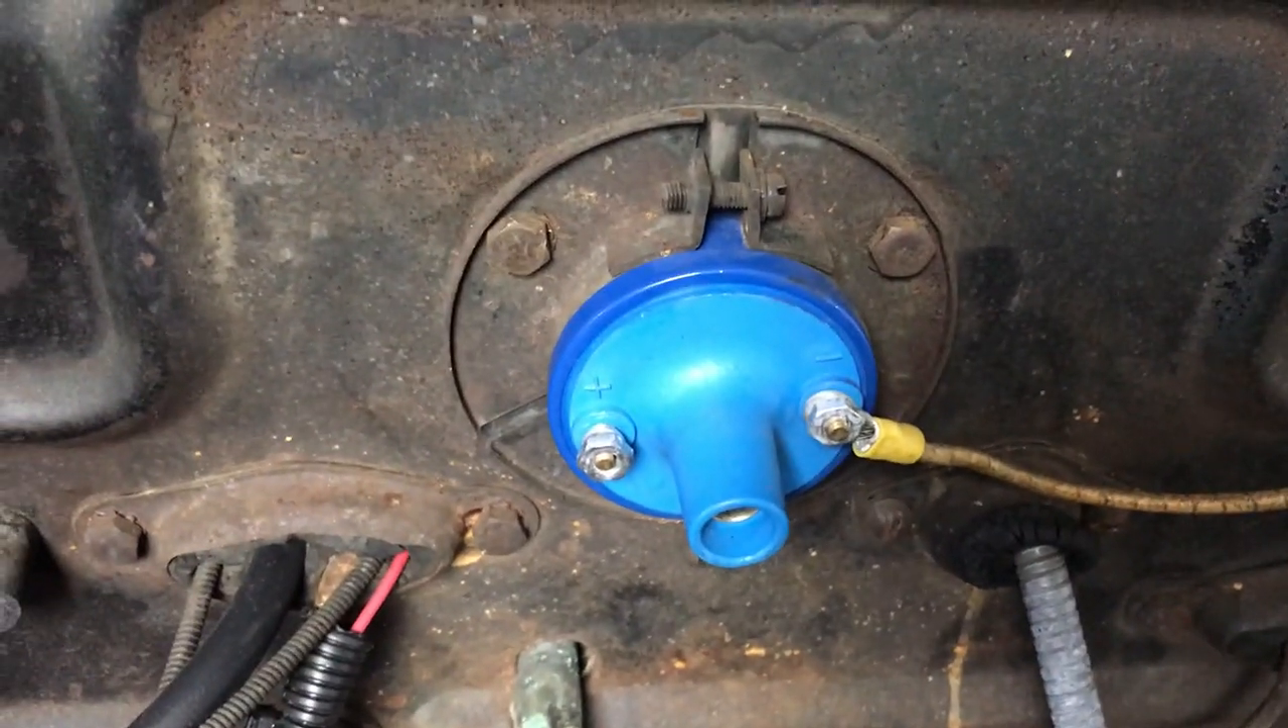There's your new six volt coil mounted in there.